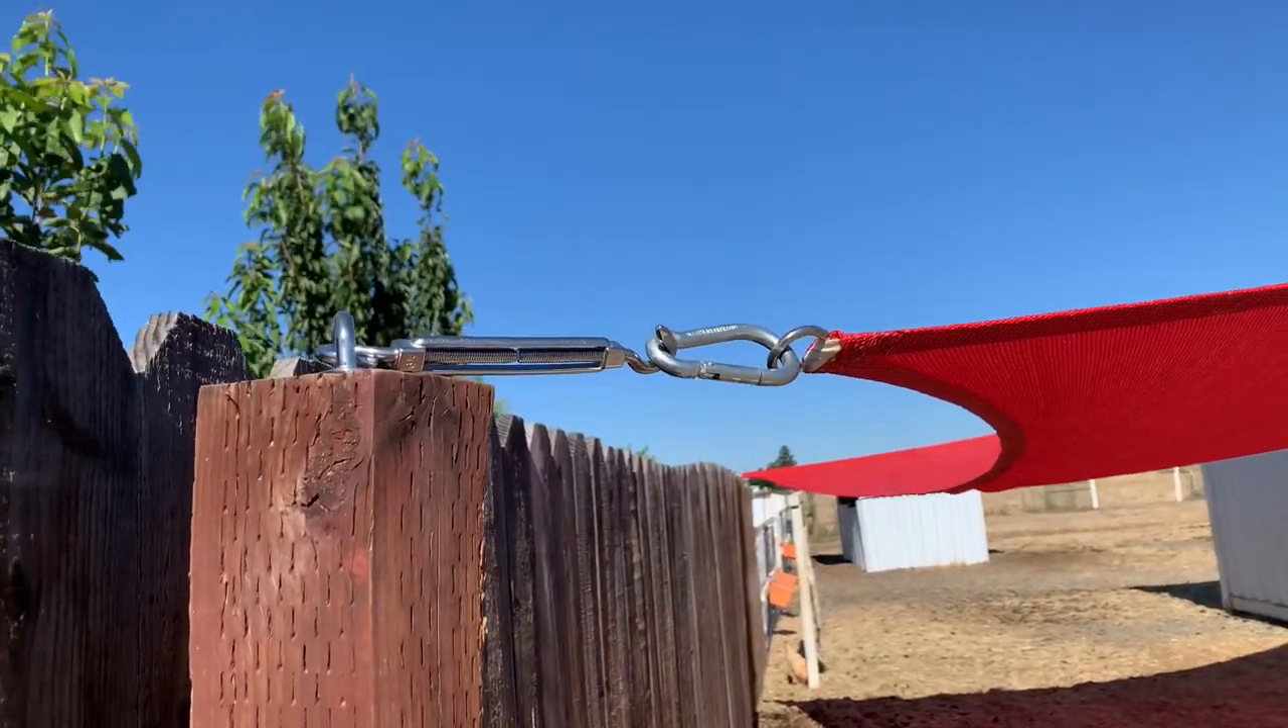Okay so we got this shade put up and our animals are gonna really appreciate it.